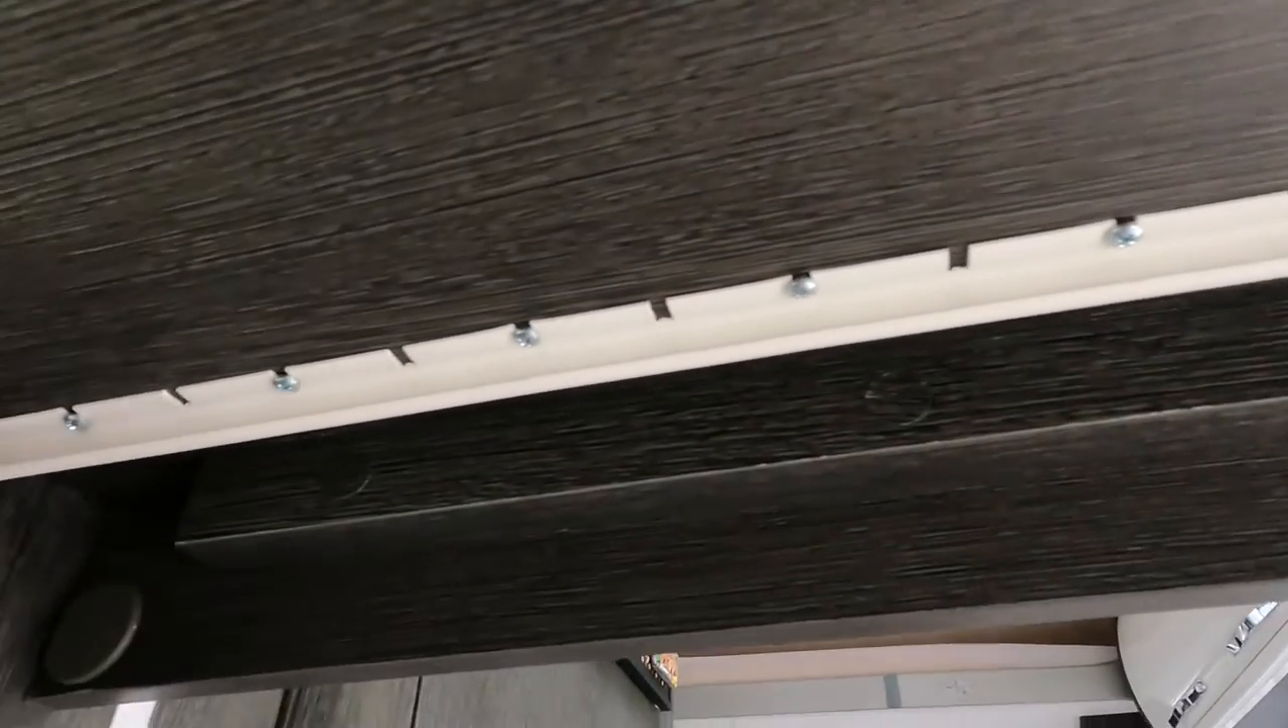Donc là vous pouvez voir que mon rail est posé tout simplement.